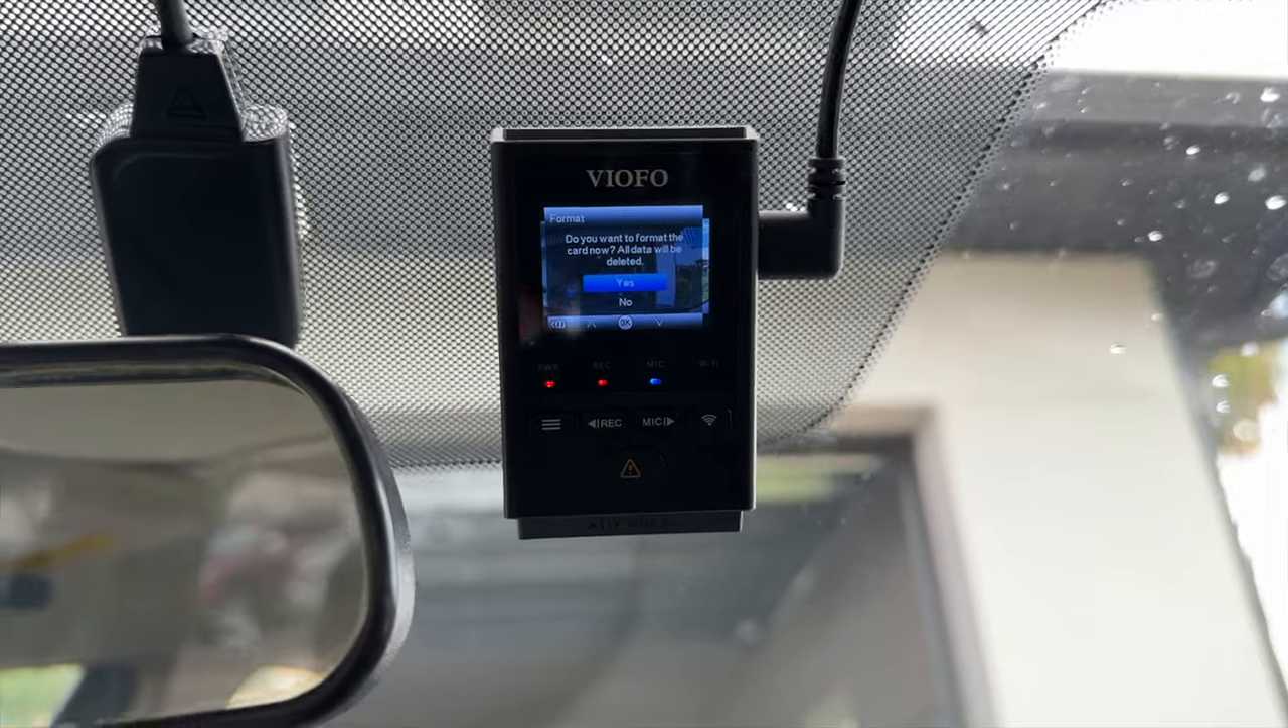So as you guys can see, the dash cam is mounted and everything is working.